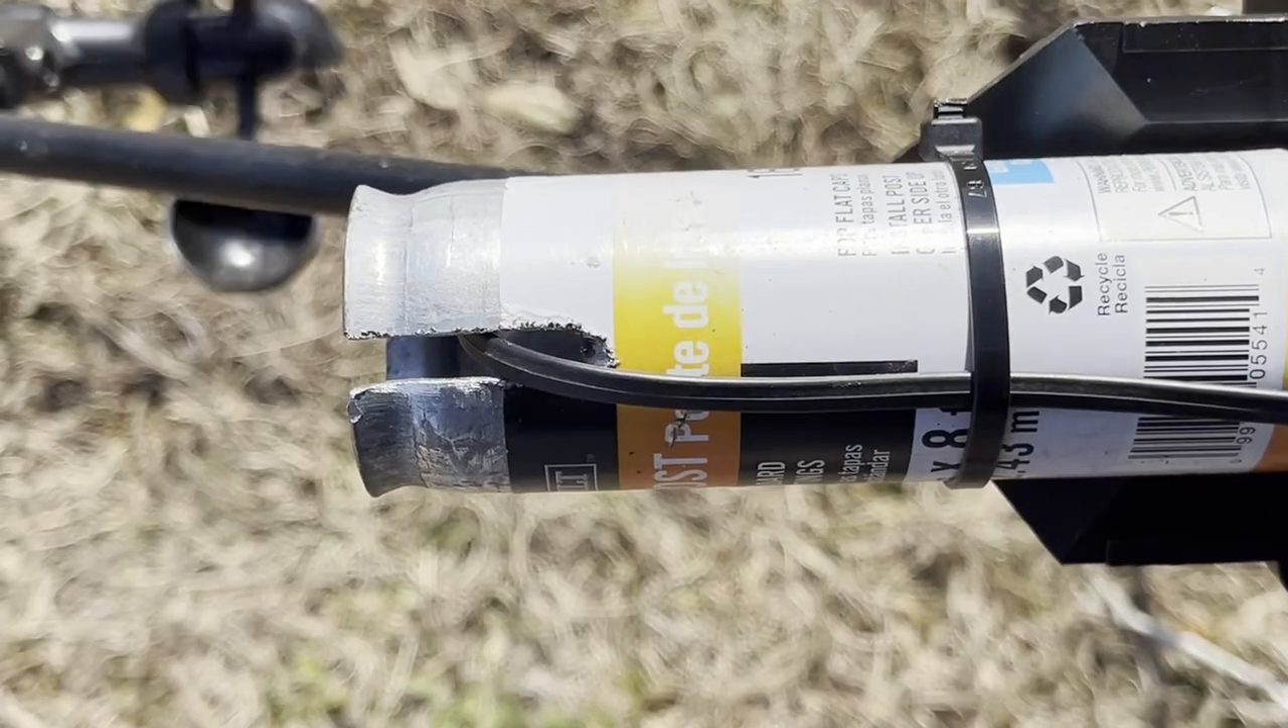Right now the cable is coming from inside or getting inside the pipe without any protection.